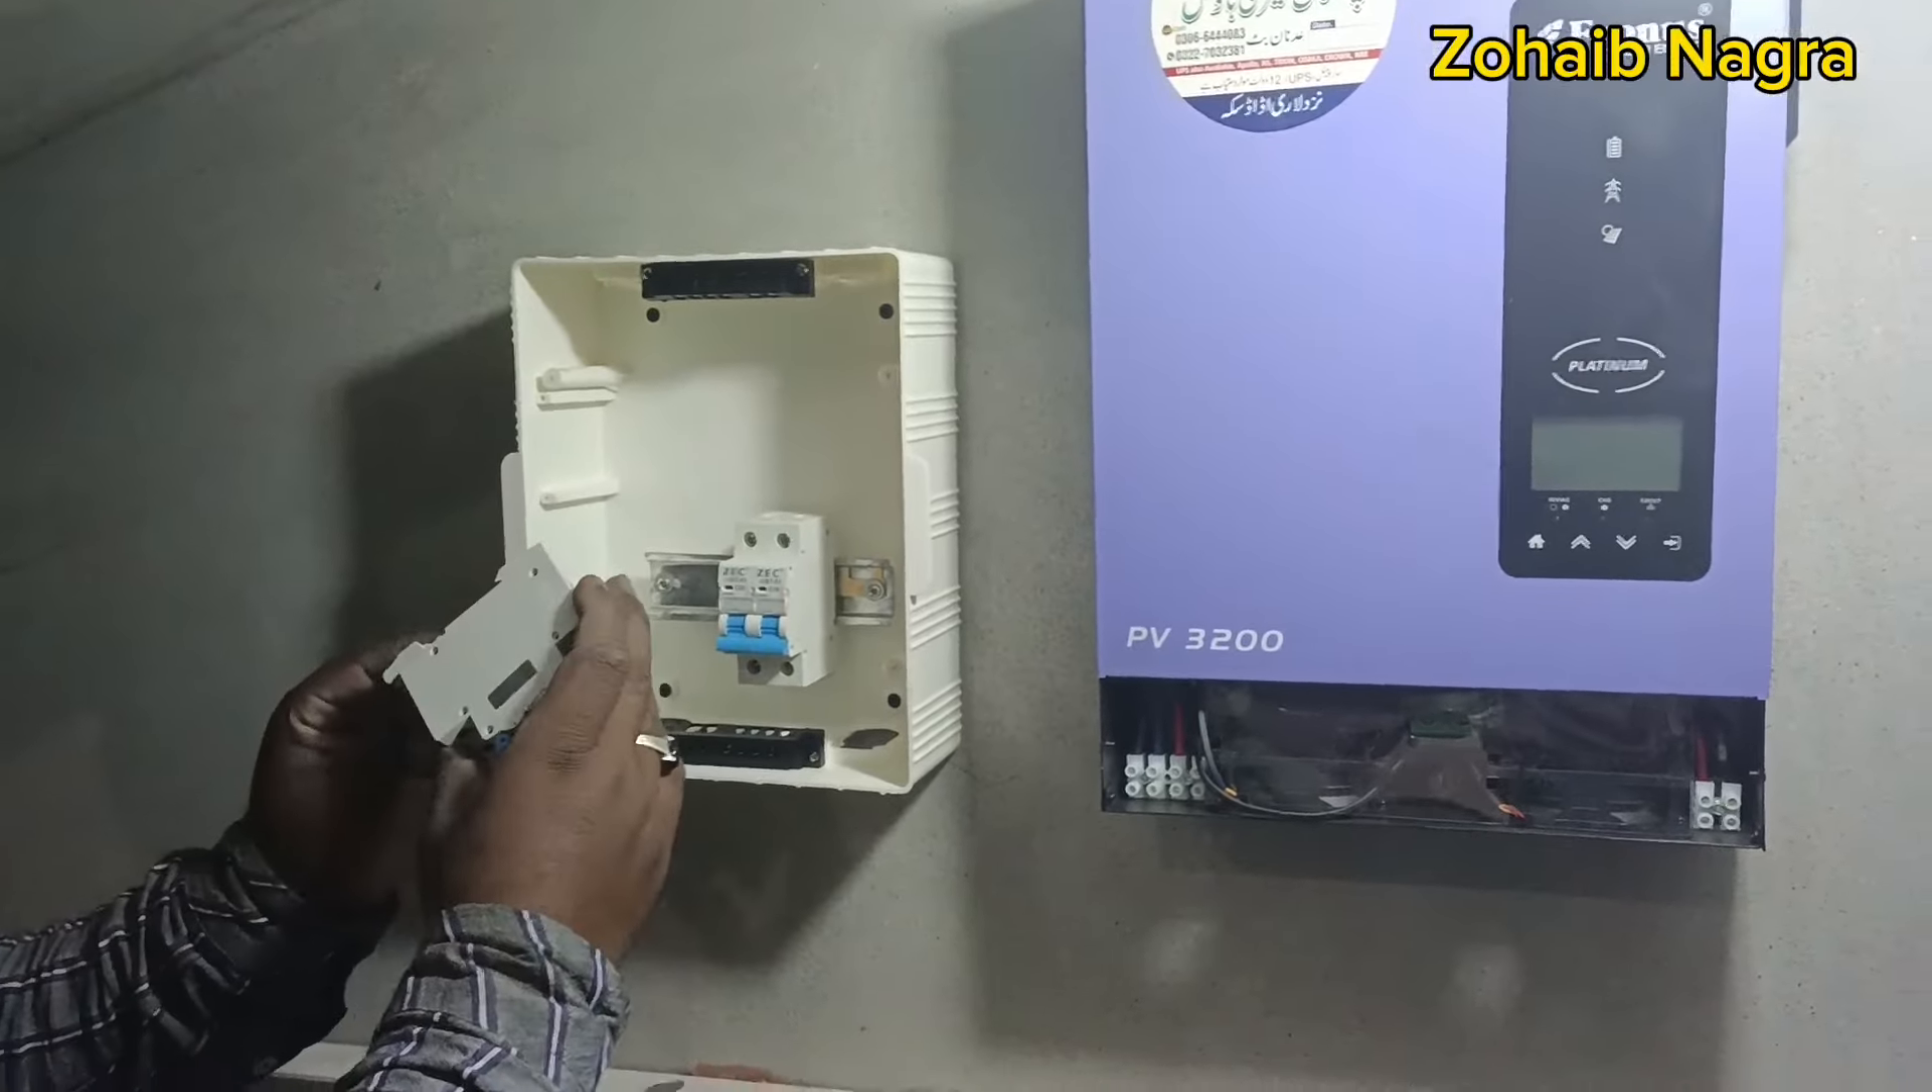یہ ہمارا جو انورٹر ہے یہ انسٹال ہو چکا ساتھ میں ڈی پی باکس لگ چکا ہے اب ہم بریکر لگائیں گے۔